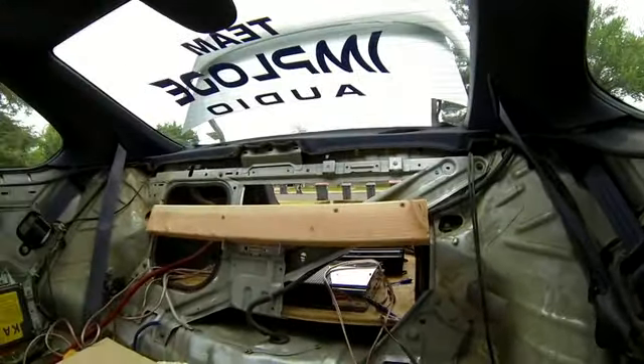Got one piece of bracing back there so far more to come.